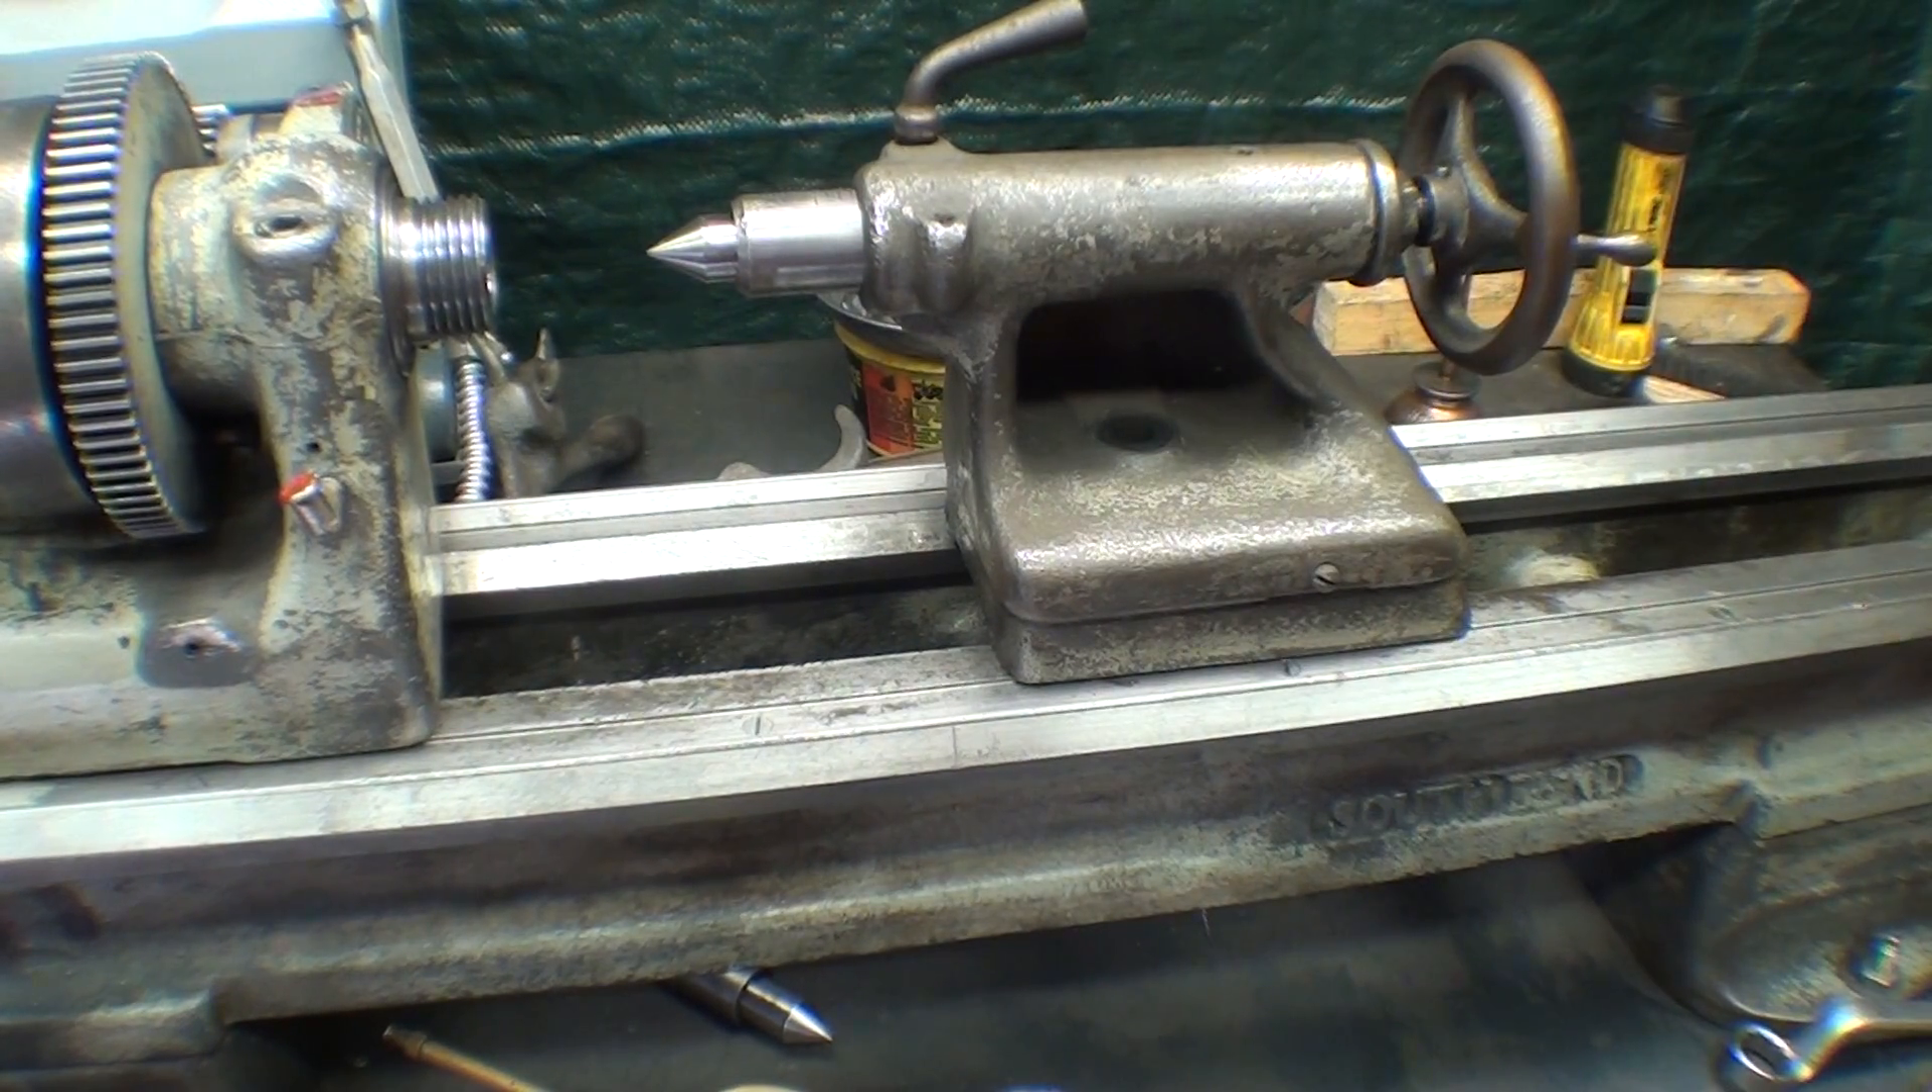And I've got the tailstock sitting on also right now, without the clamp on it.